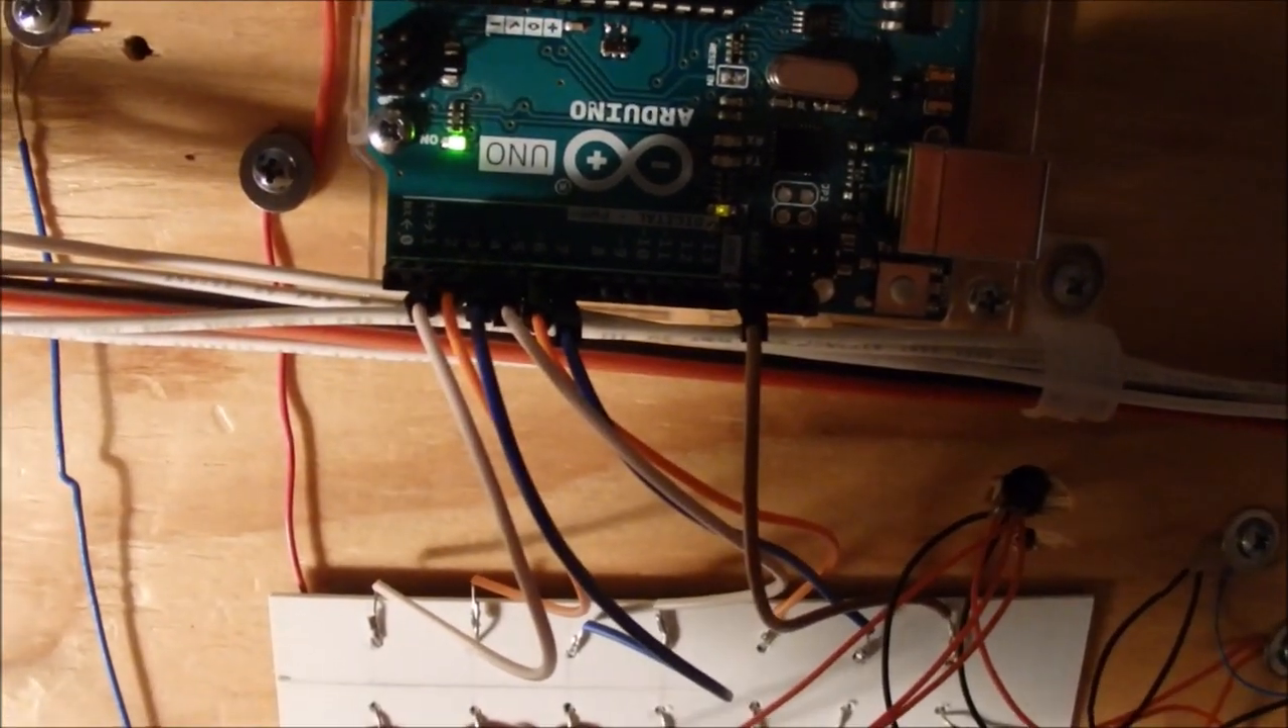Here's the arduino board underneath the uh layout here it's all mounted on under the board.